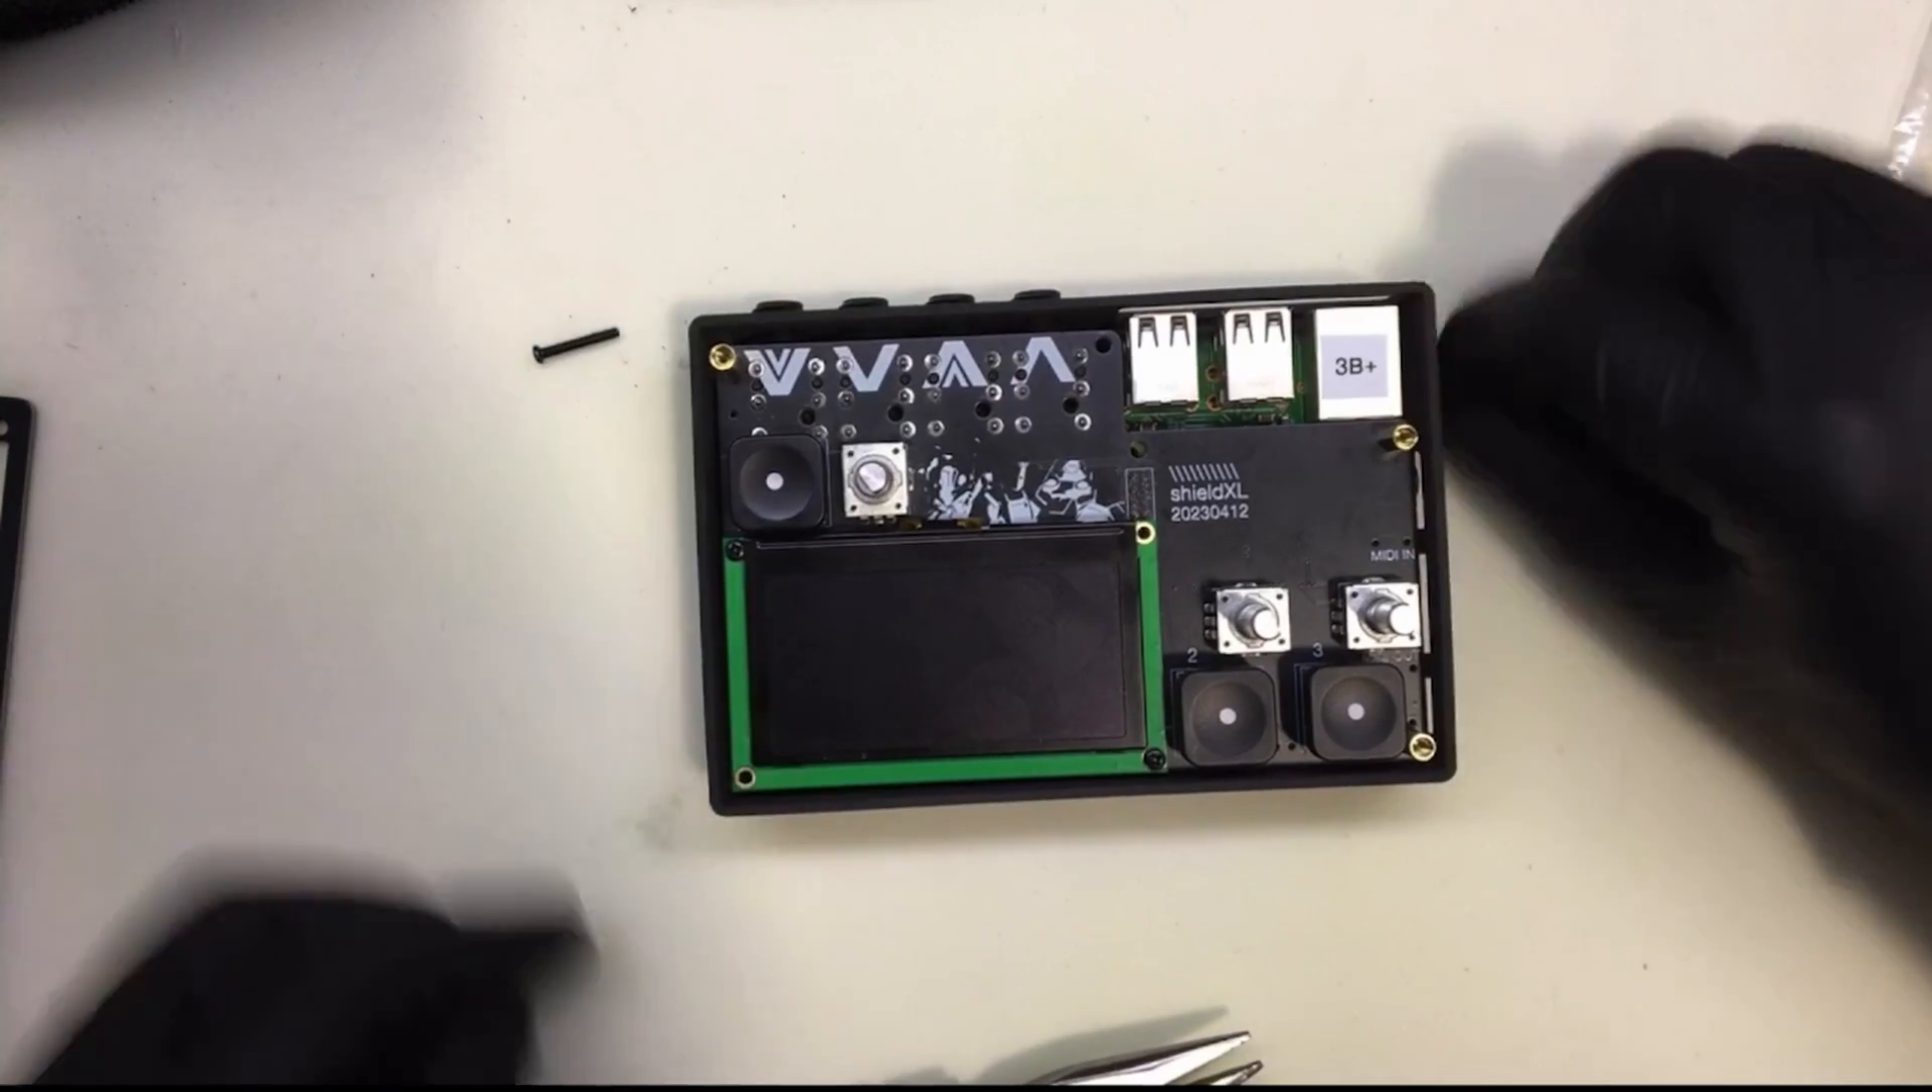We've got one long screw left.